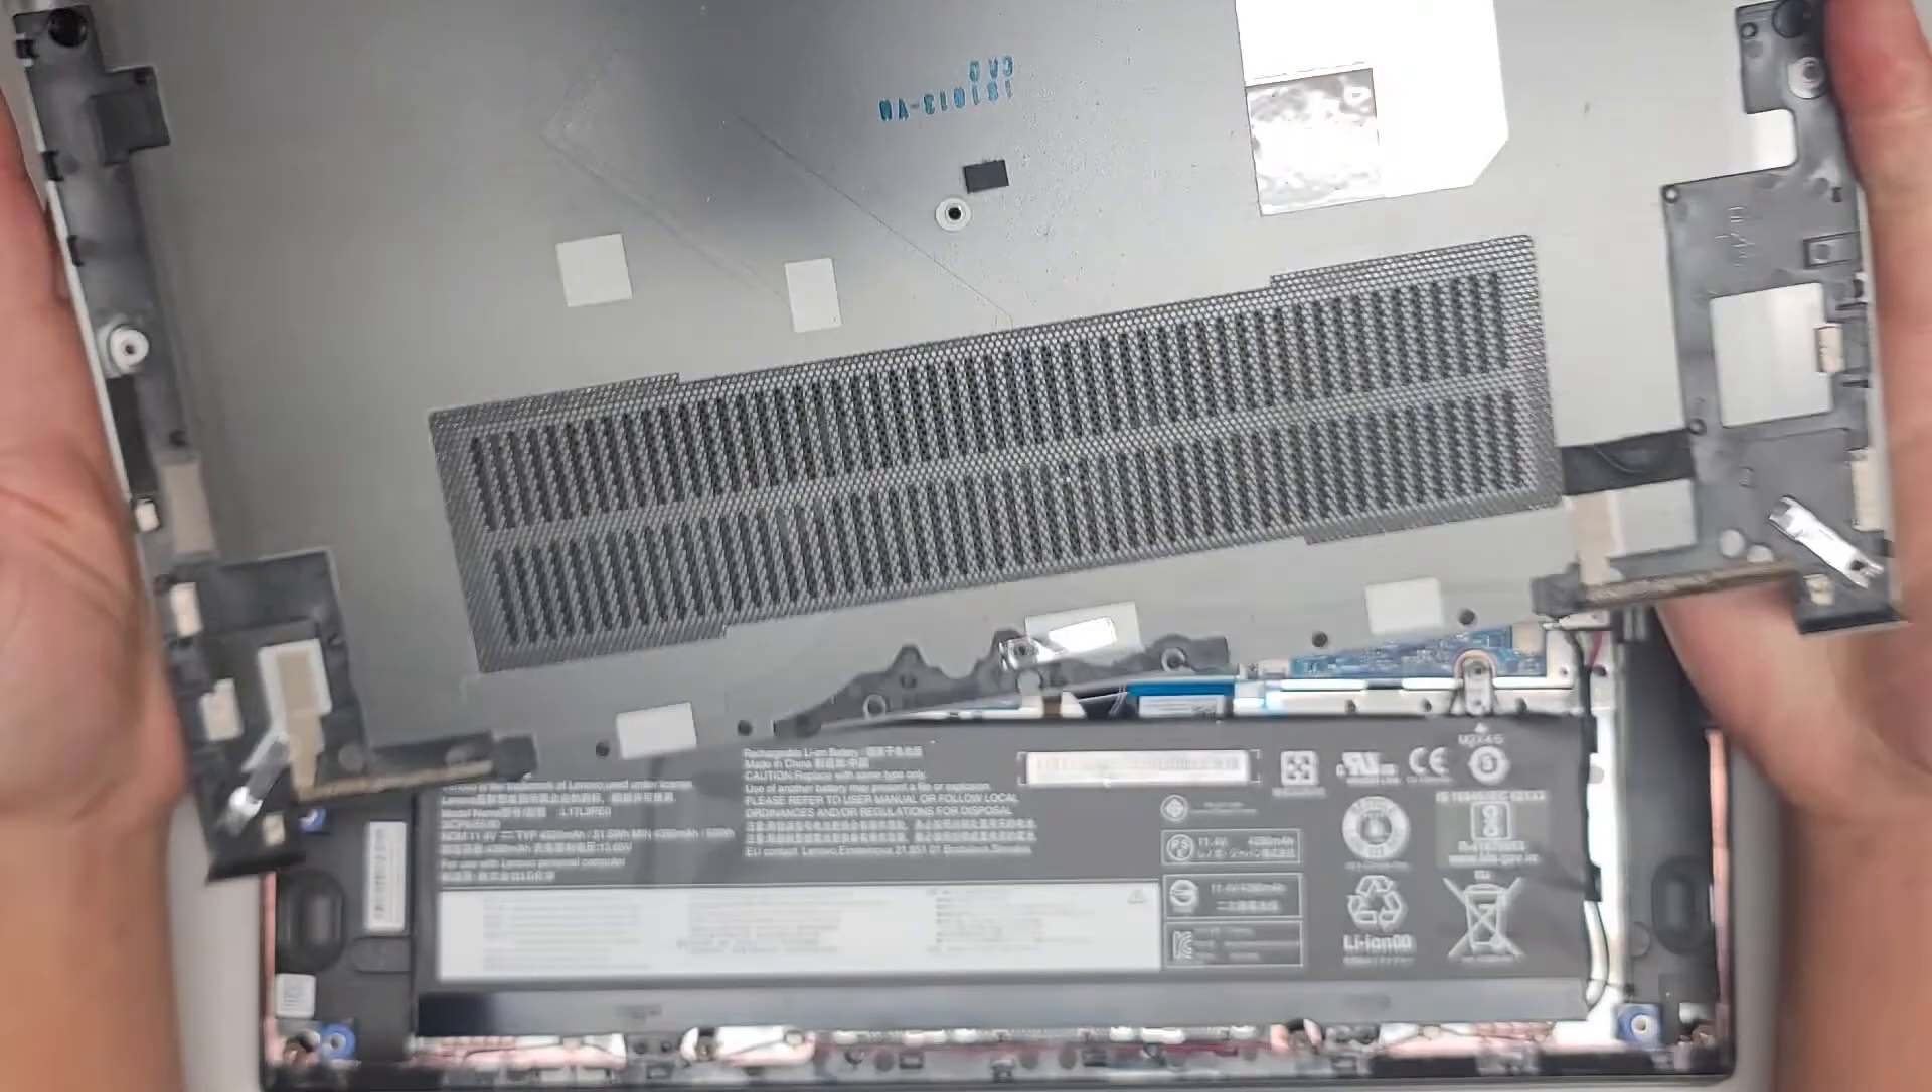We got the bottom cover off.